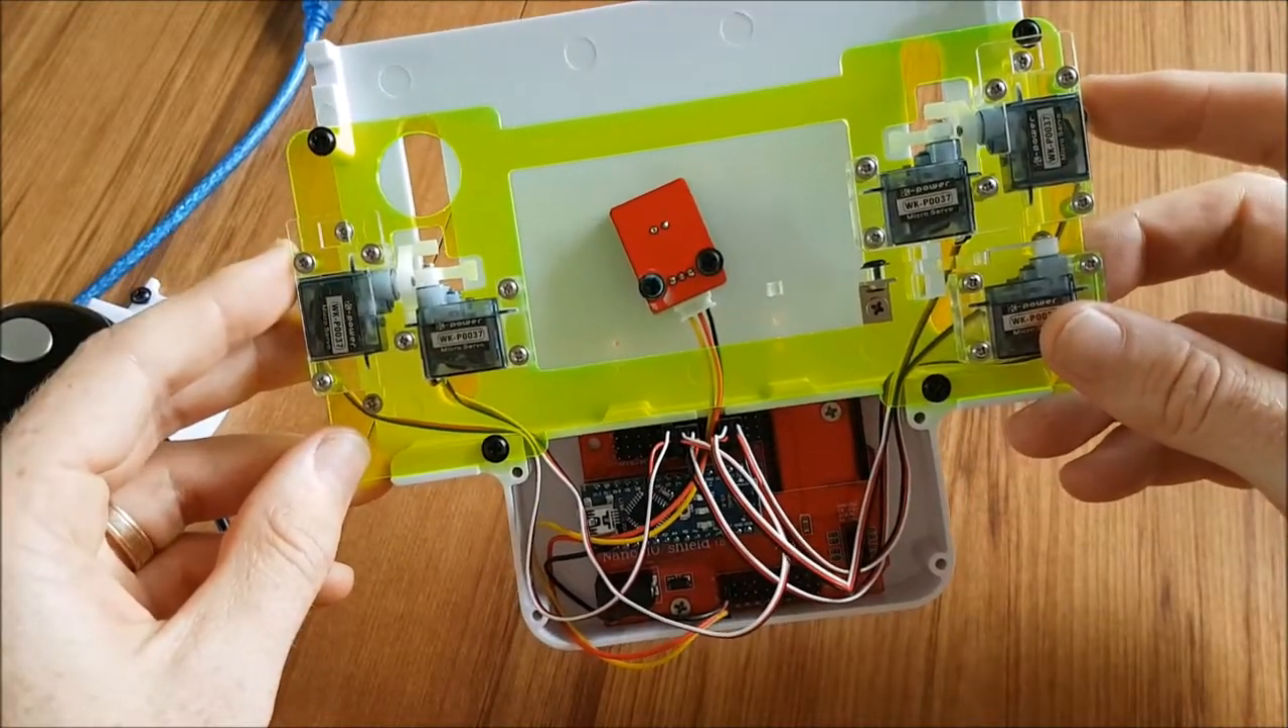So now we've got our light sensor sitting in place and all our servo motors wired in and in place.